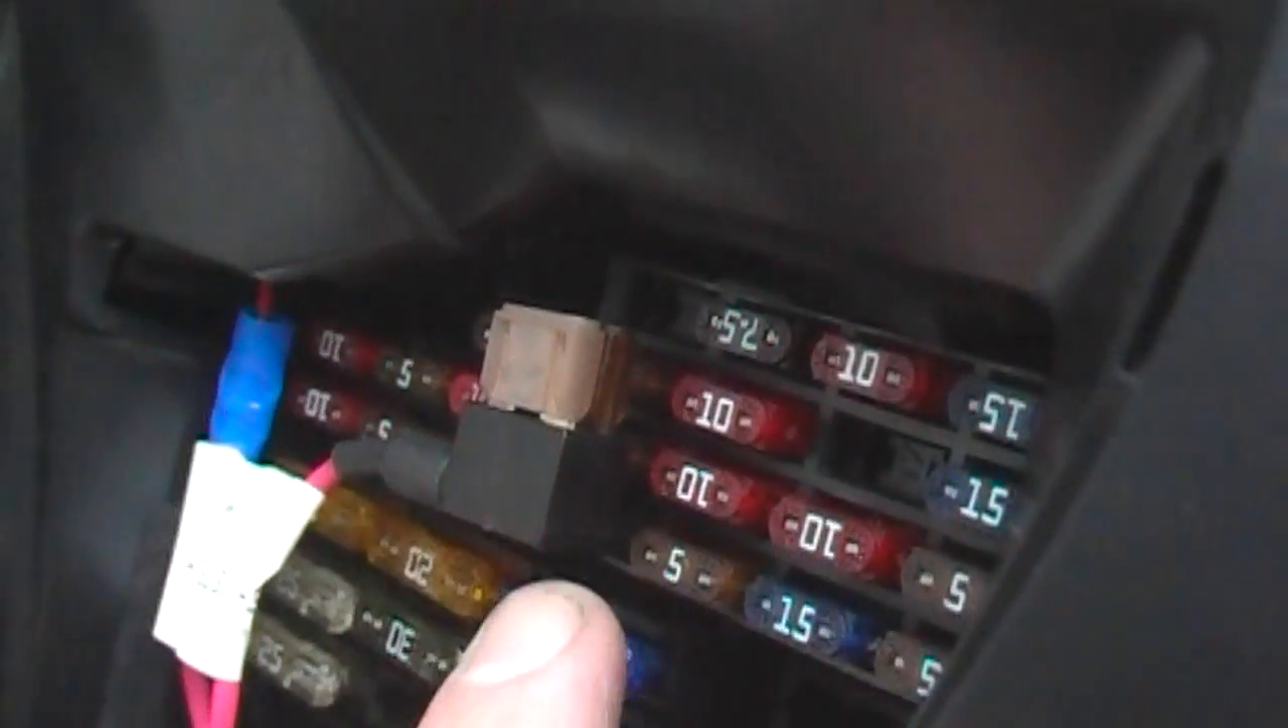I got one of these fuse taps here and piggybacked onto this fuse which is the for the instrument cluster.